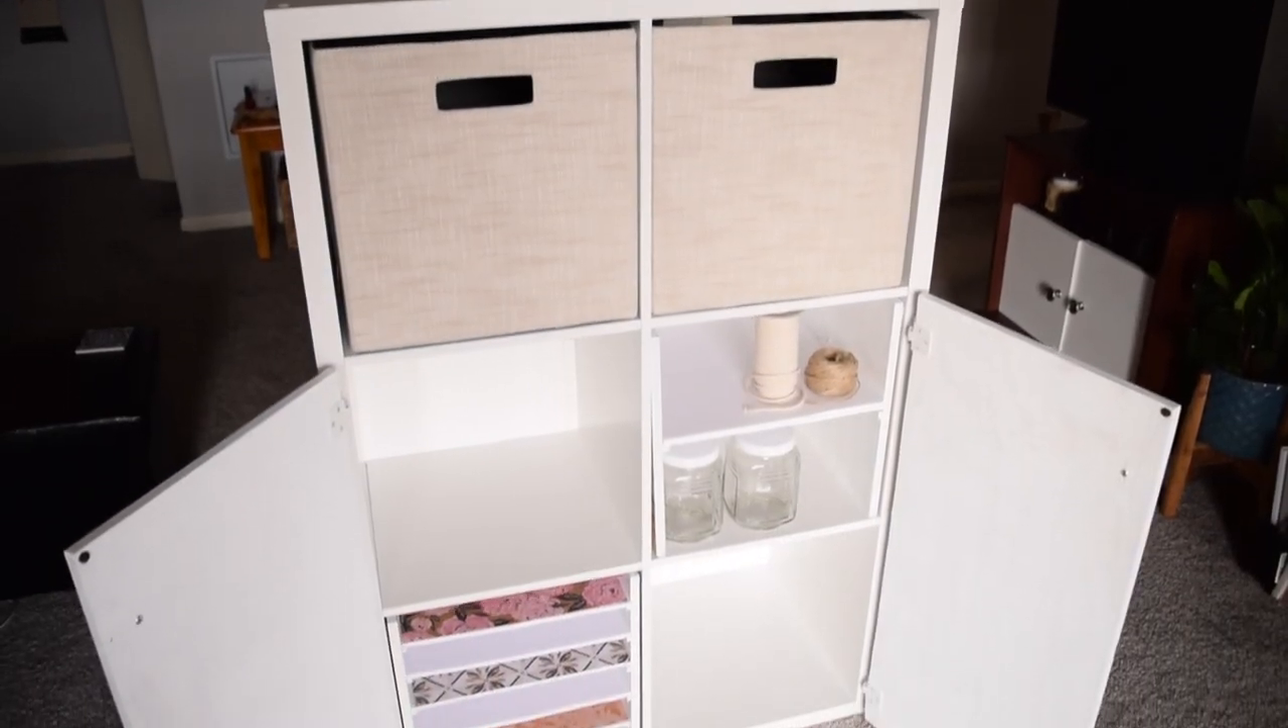Then all I did was insert the organizers into my shelf and now I have my completed craft cabinet.